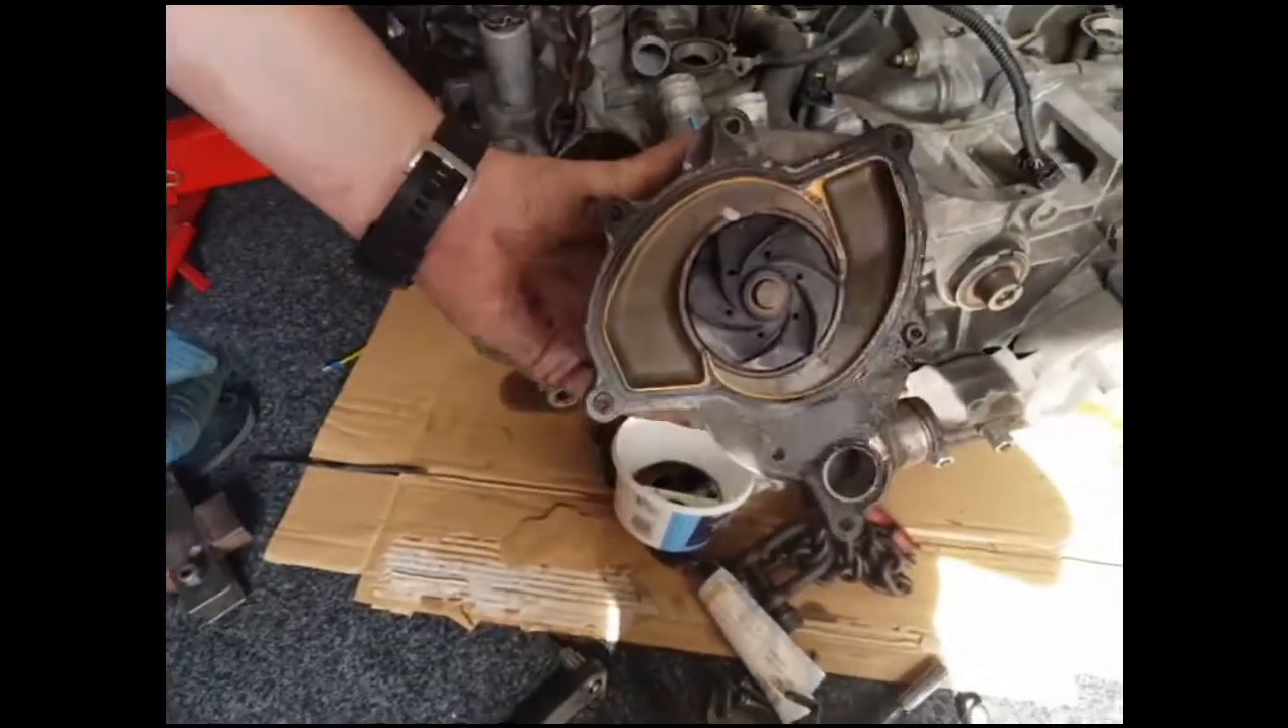Right i've now removed the water pump.